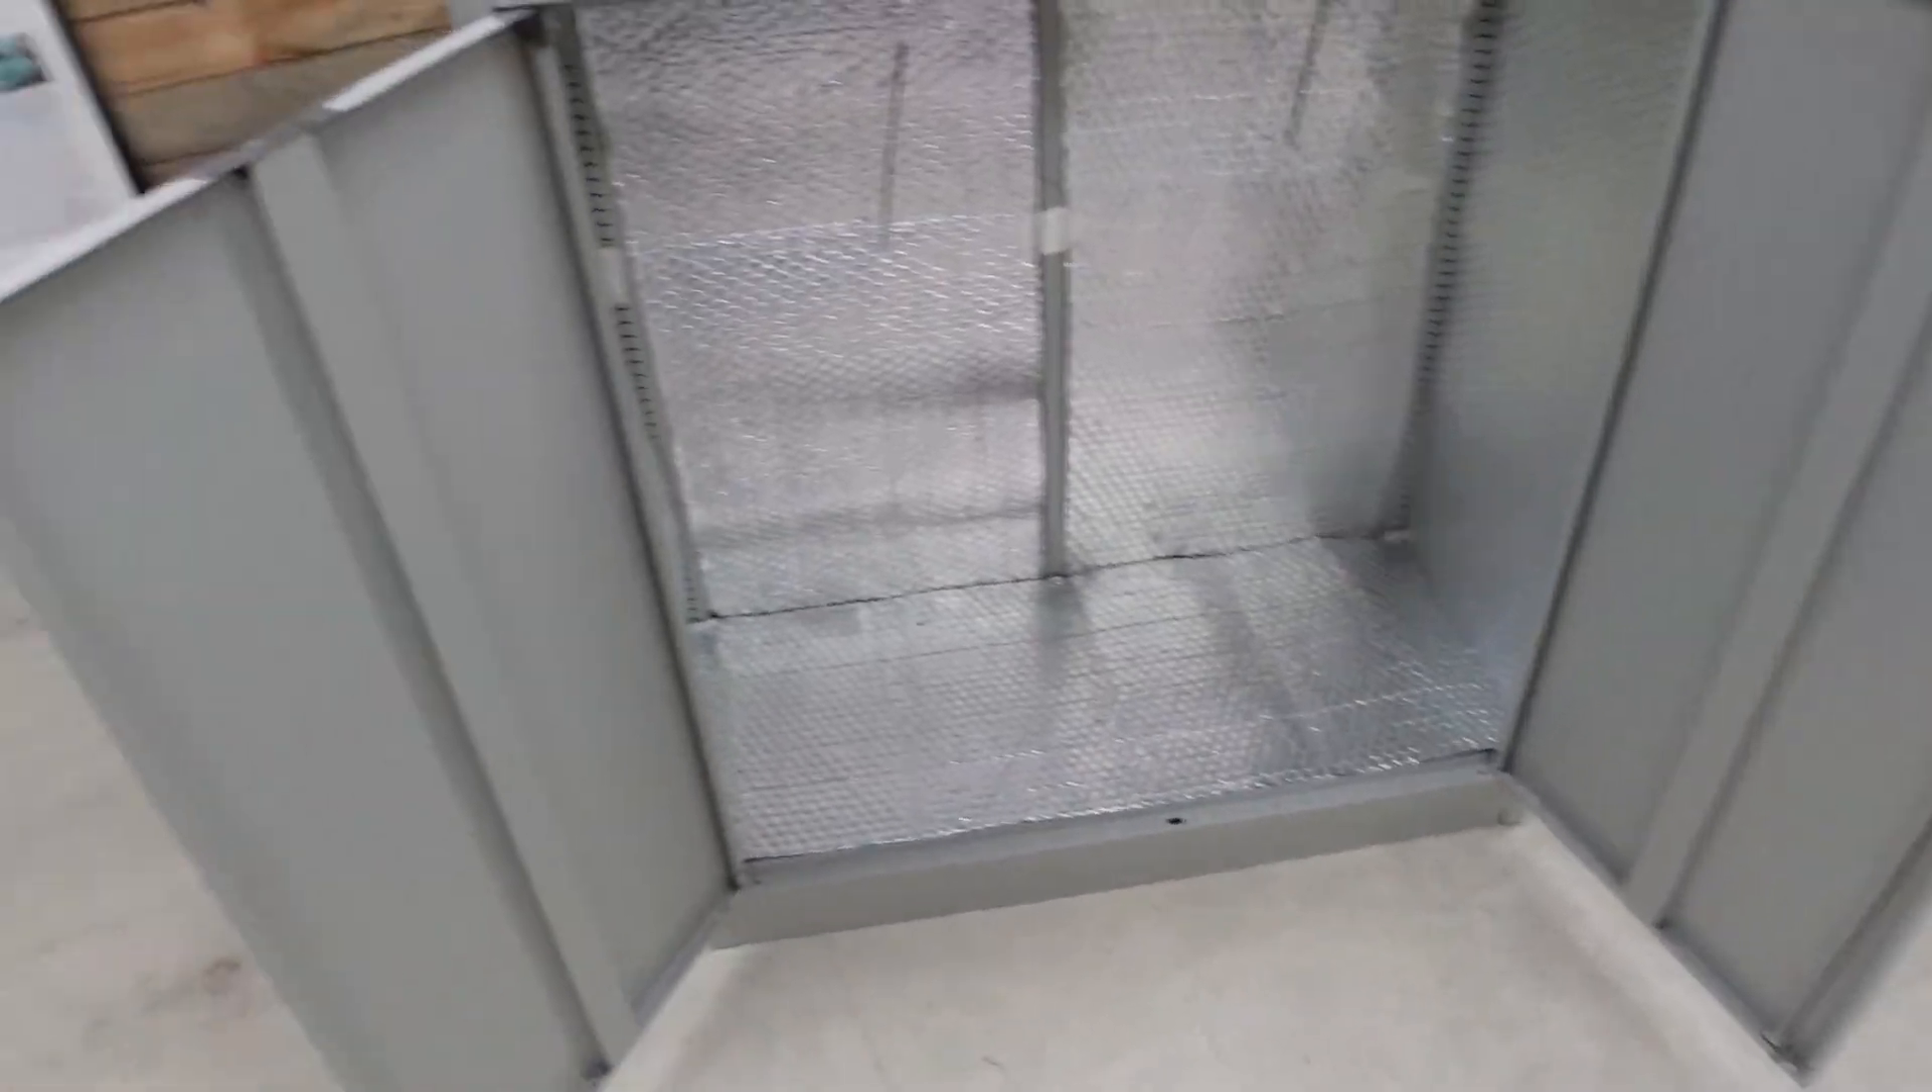On the inside i have started to put in the foil um insulation so this is the first layer that i'm doing in between the braces of the panels of the cupboard.